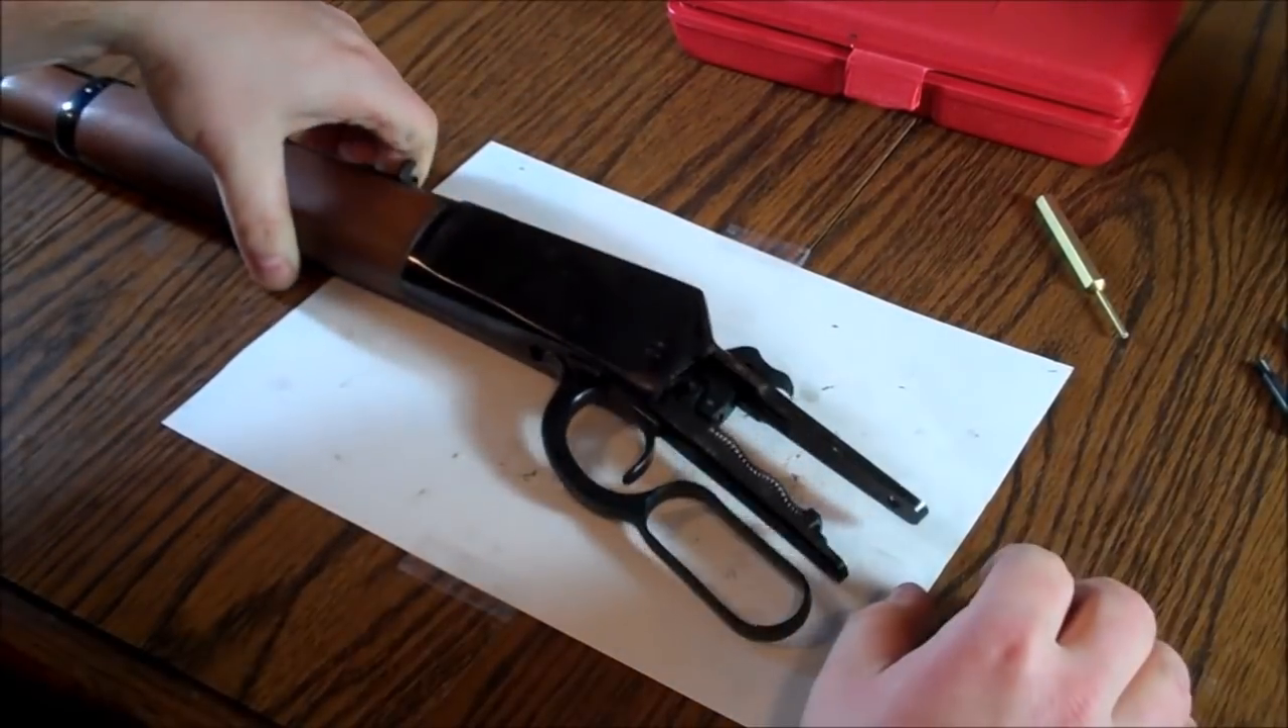So now your stock is off.